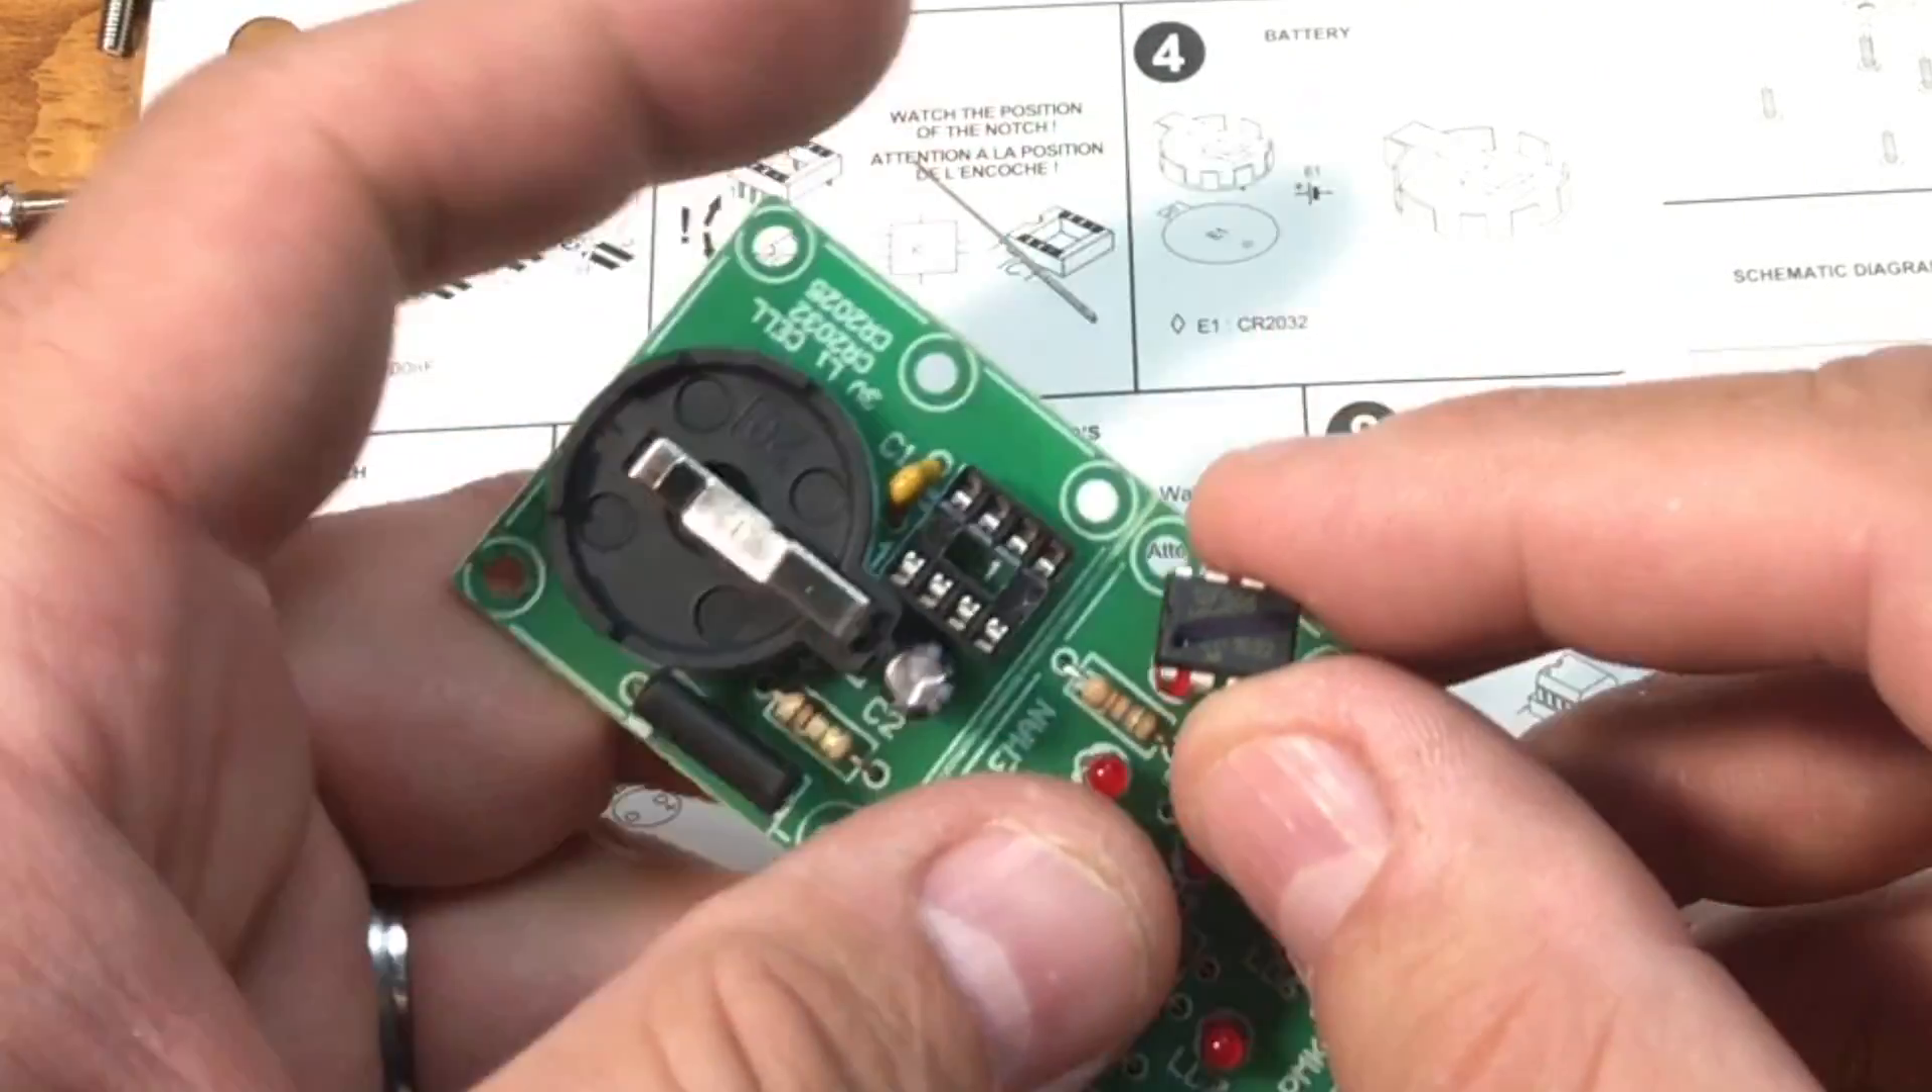So here it is all put together other than the microcontroller.